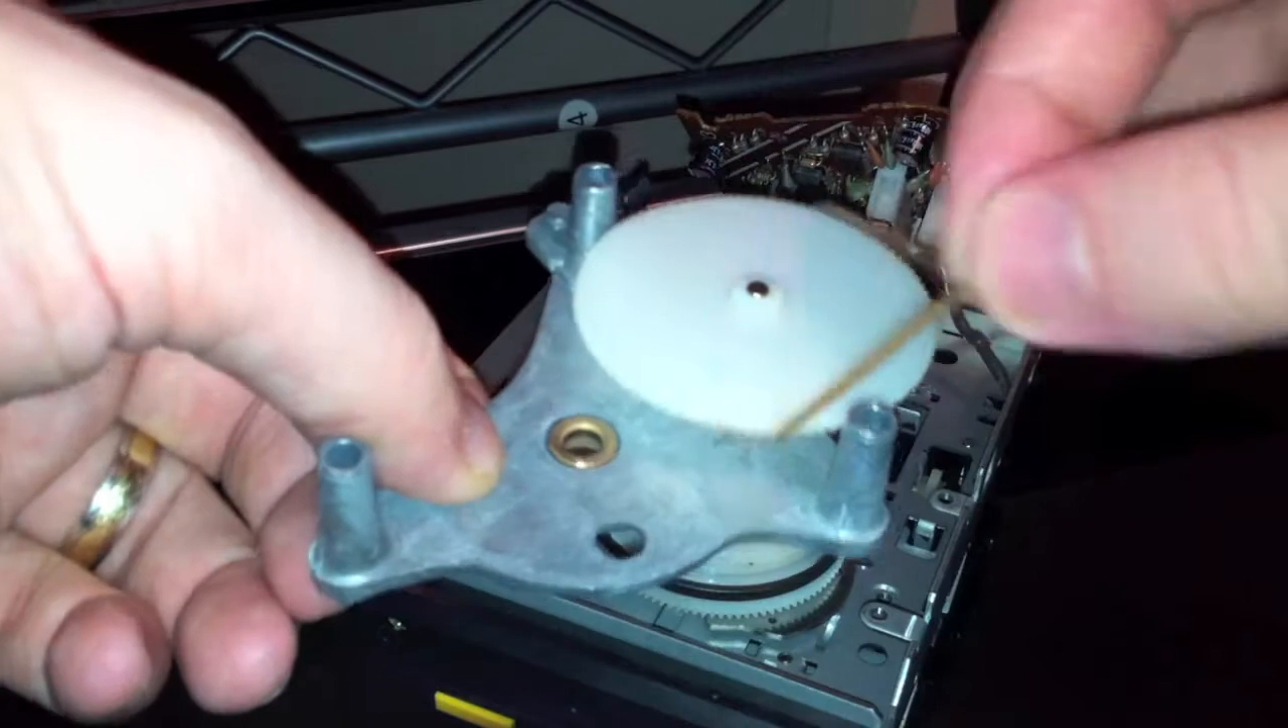As you can see, I've removed the metal compartment which sits over the cogs and I've also removed one of the cogs with it.